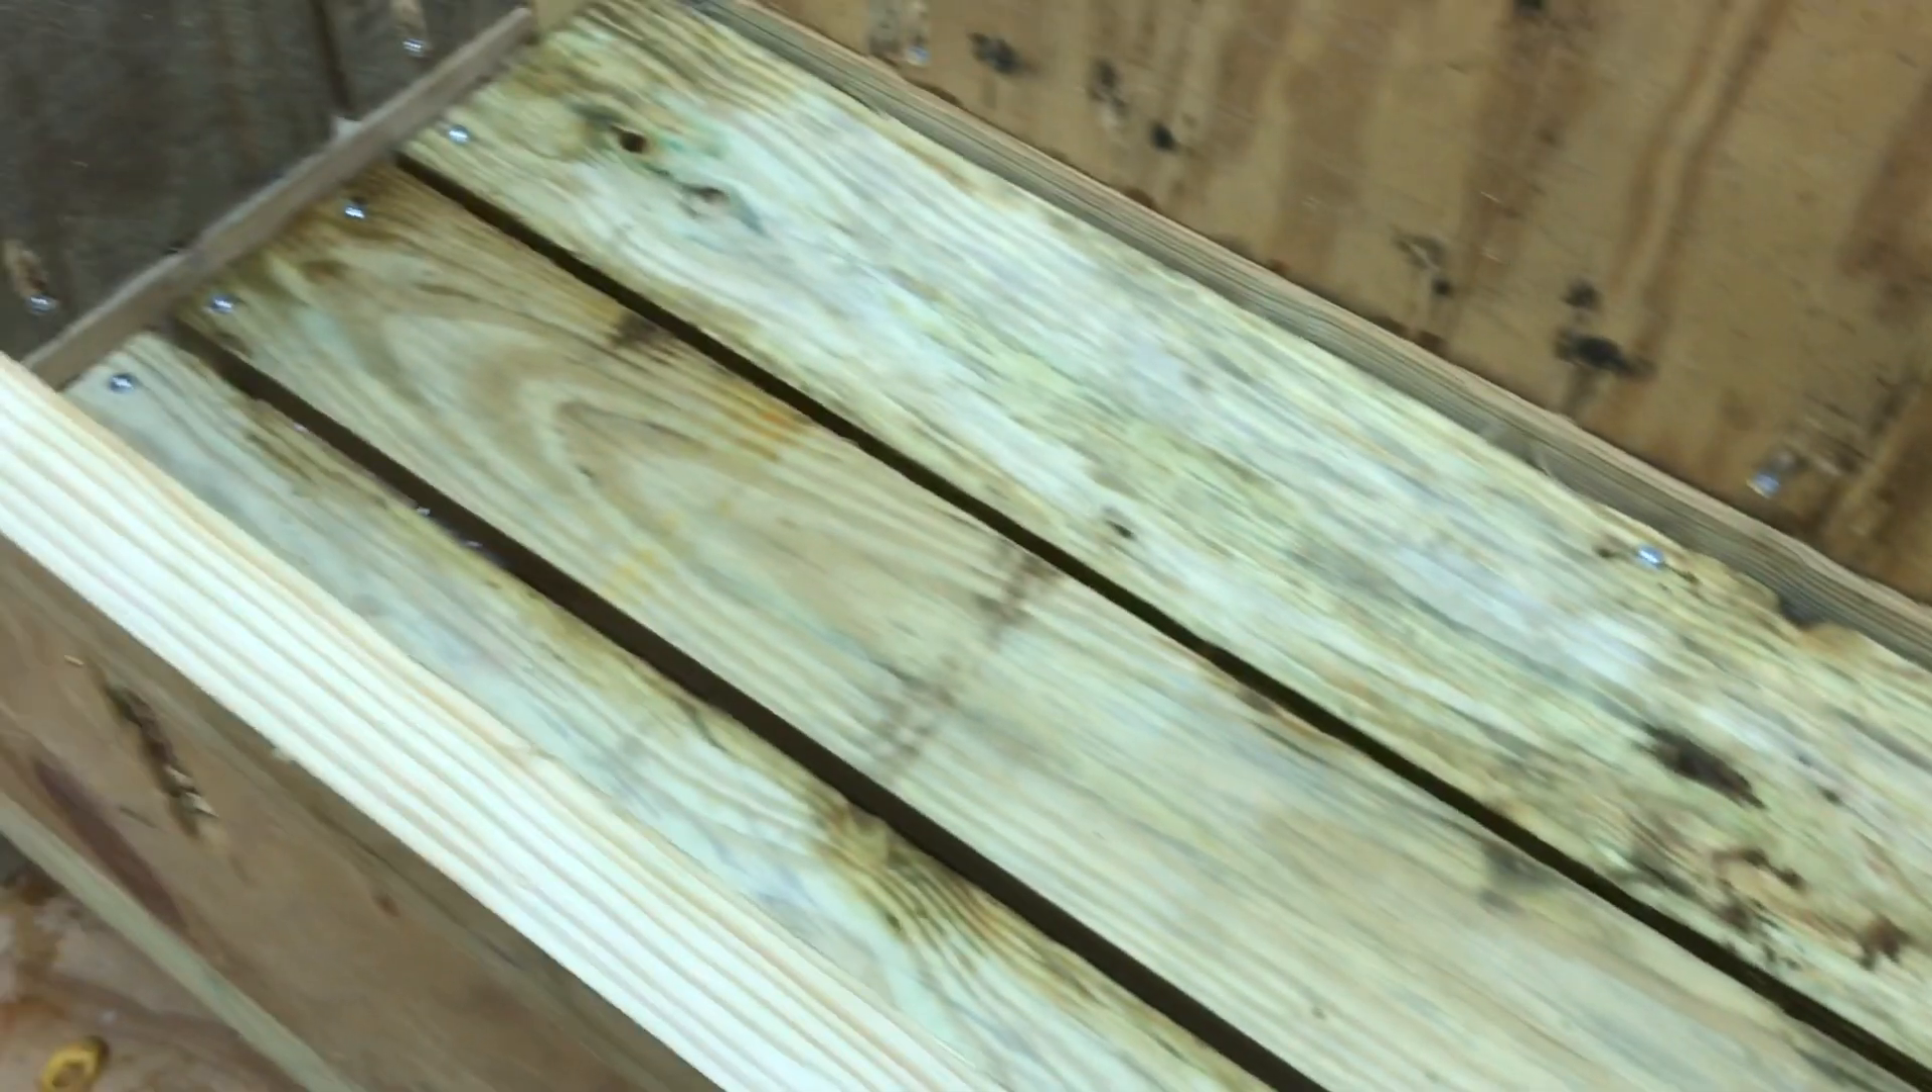Okay so the bottom is in and you can see I left a little bit of a gap here and that's so that air can flow.